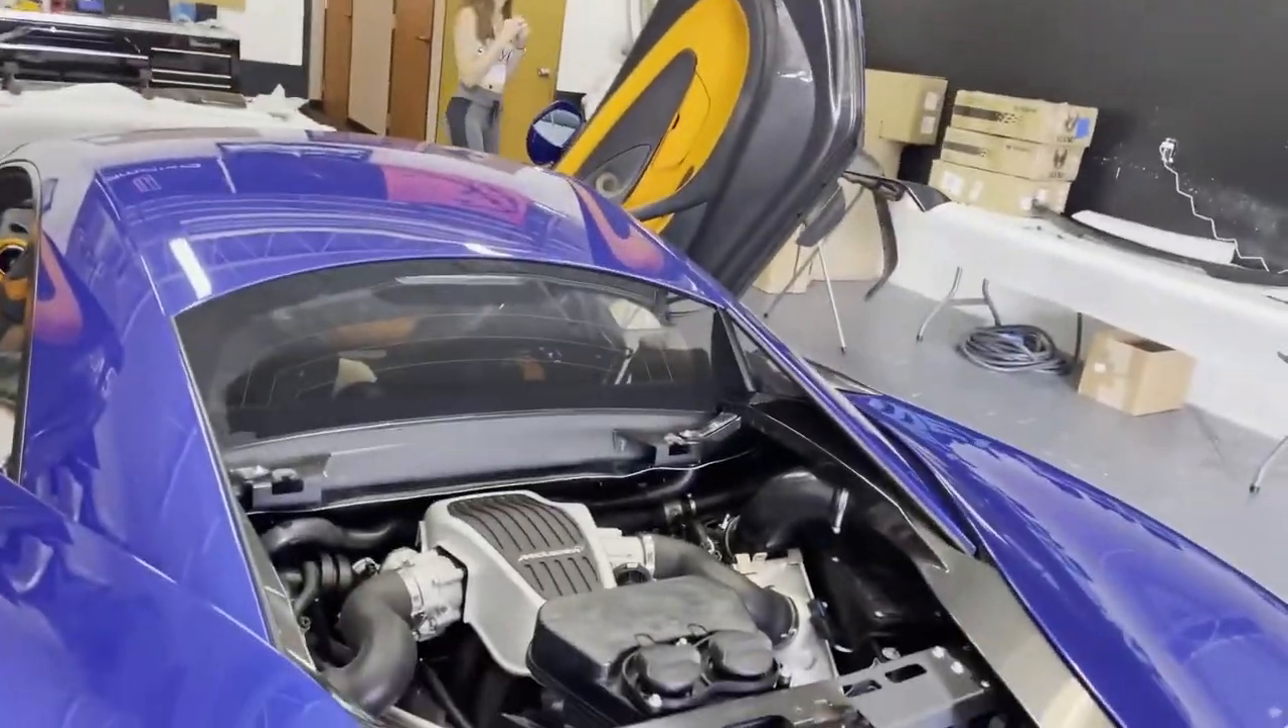Top panel is off exposed engine right there.